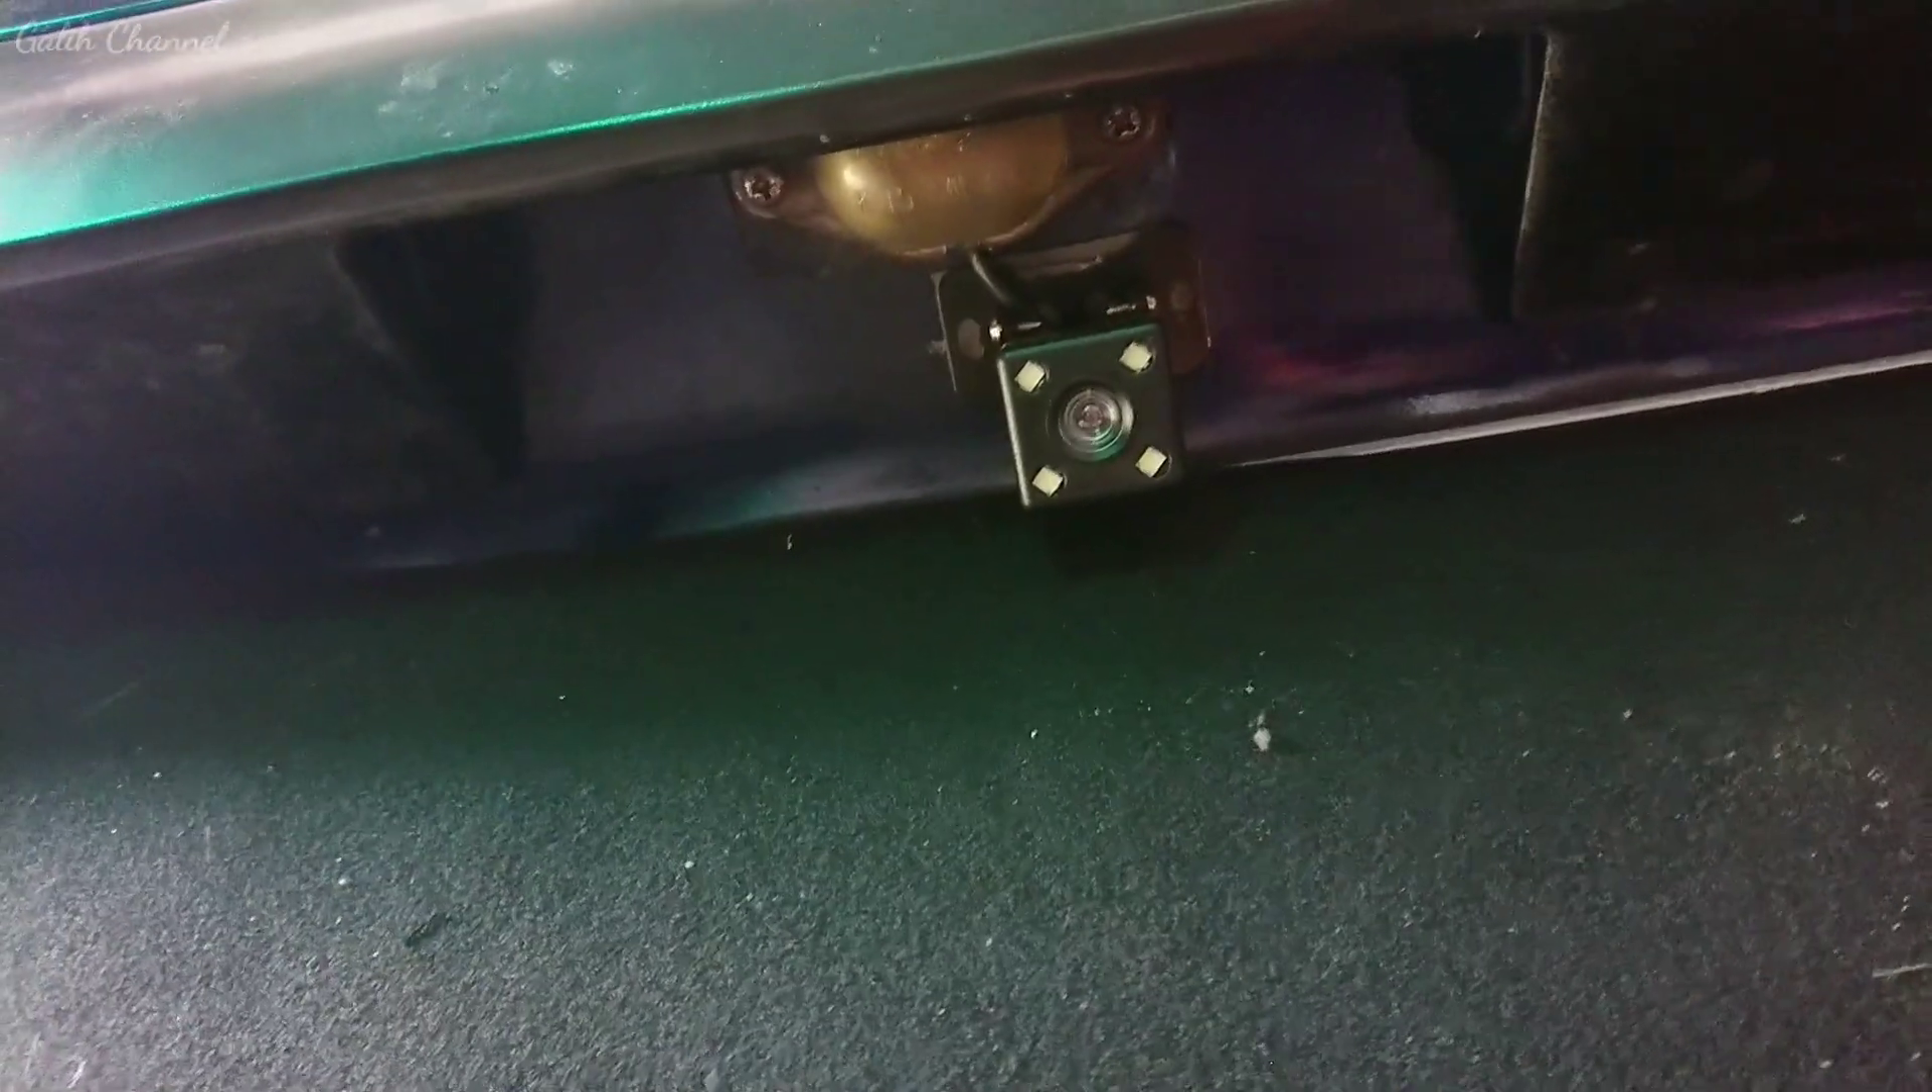Ini sudah saya pasang dan sudah saya atur ya untuk kamera belakangnya.